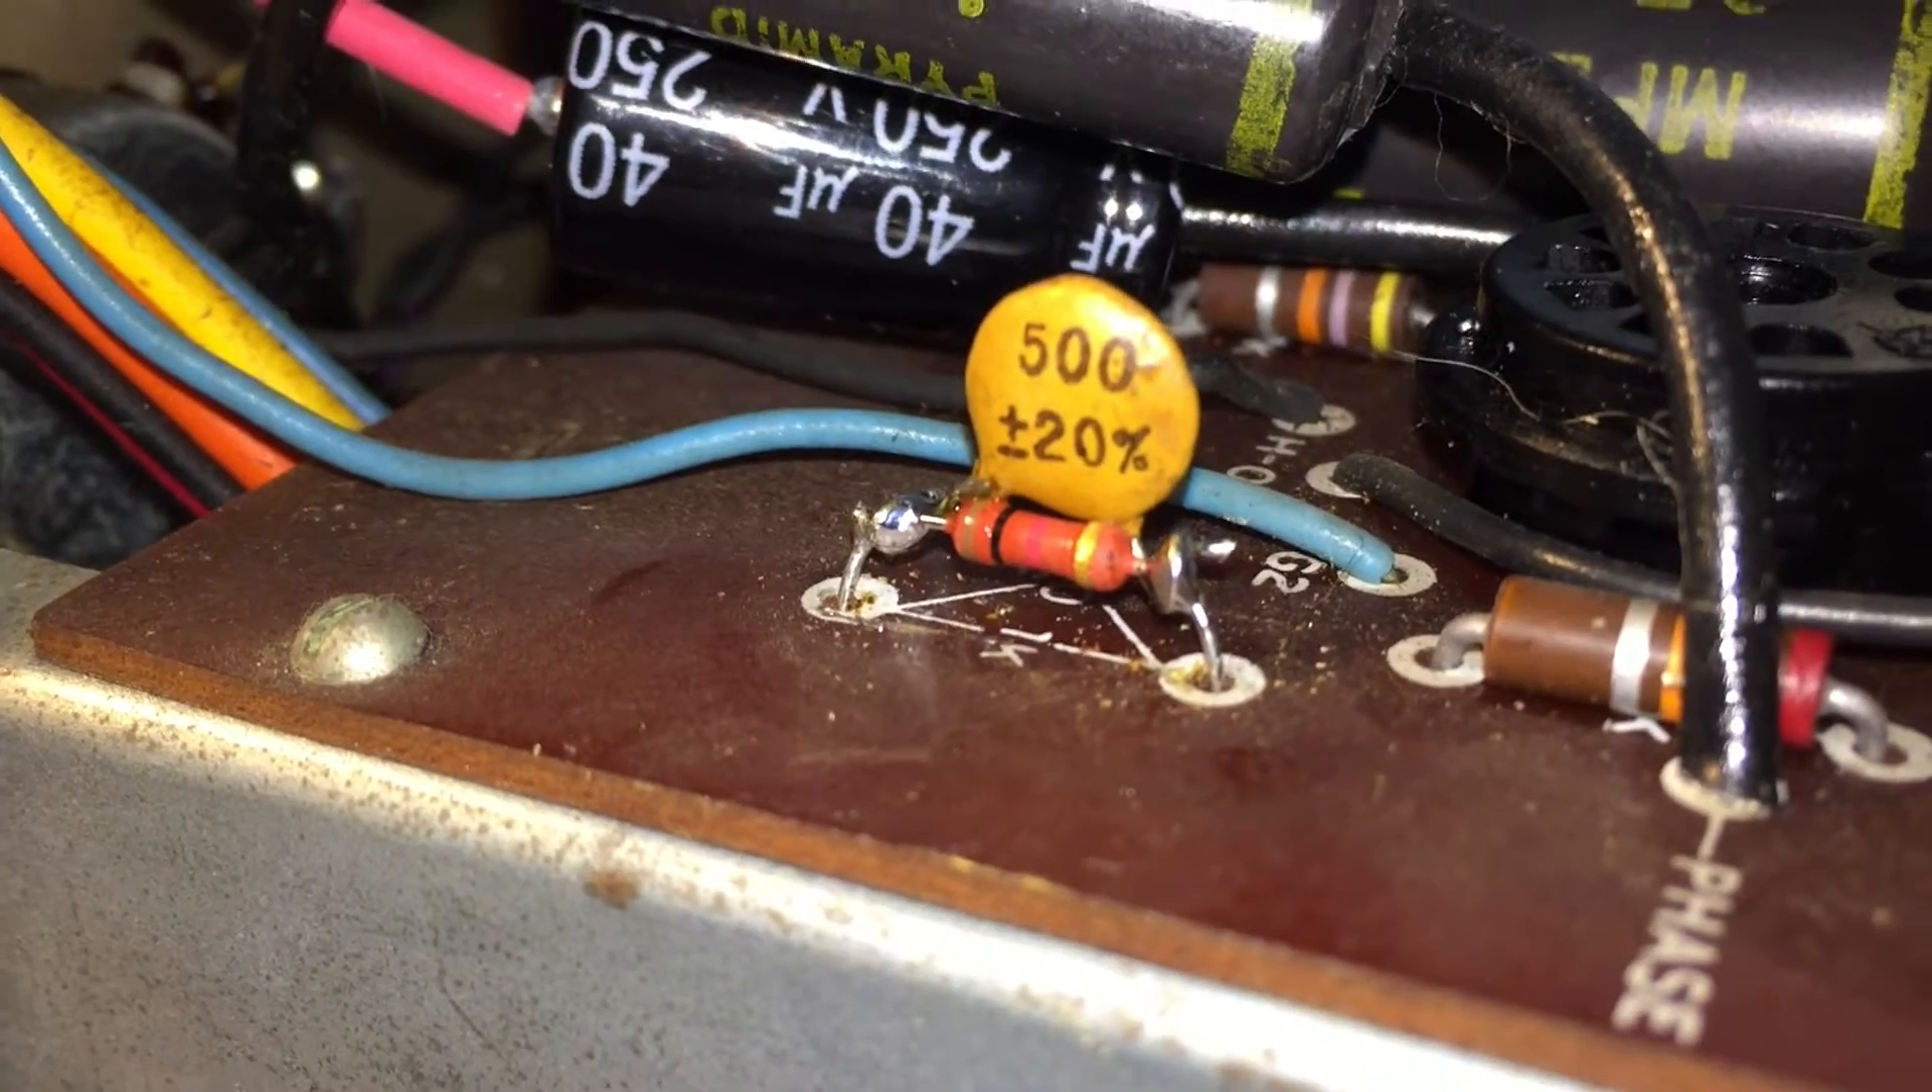Now I've got the capacitor re-tacked onto the new resistor and this one is done.